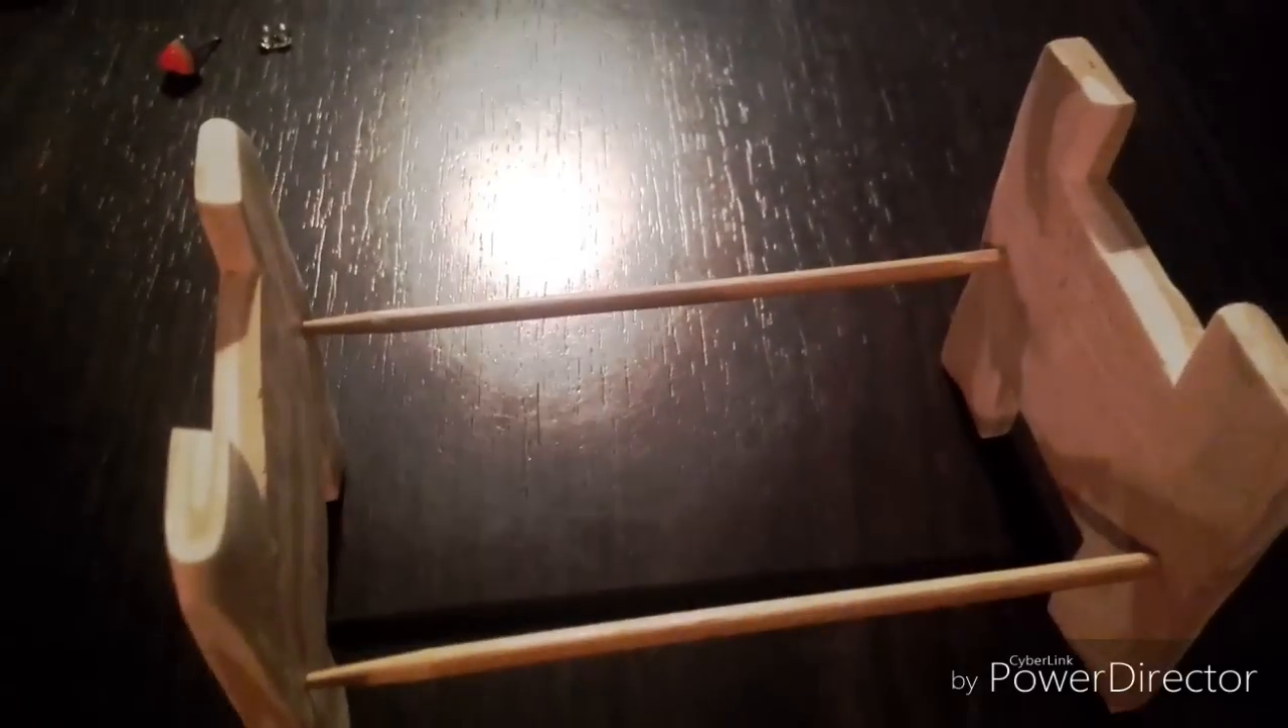Voilà les deux têtes de lit sont accrochées l'une à l'autre avec les bâtonnets effilés.